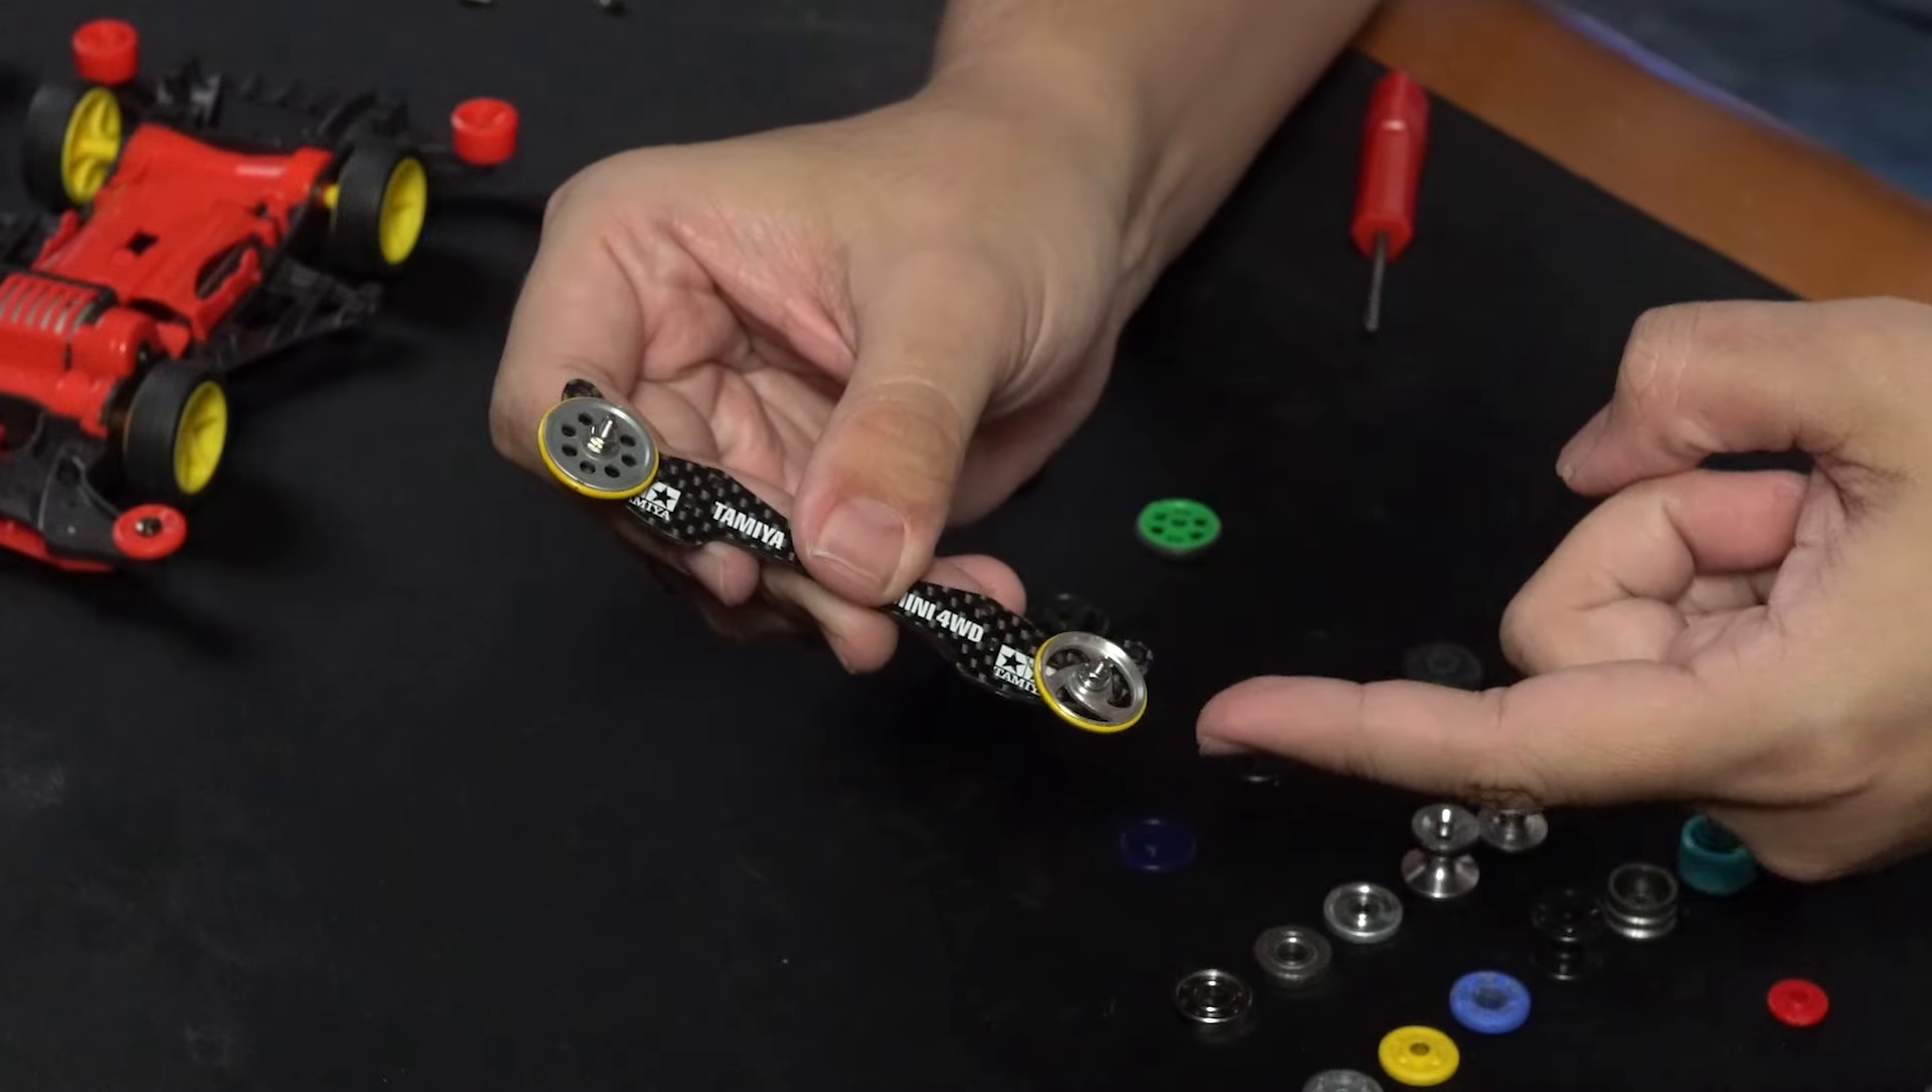Sekarang rollernya udah kepasang Gue sengaja pasang di kanan kiri.